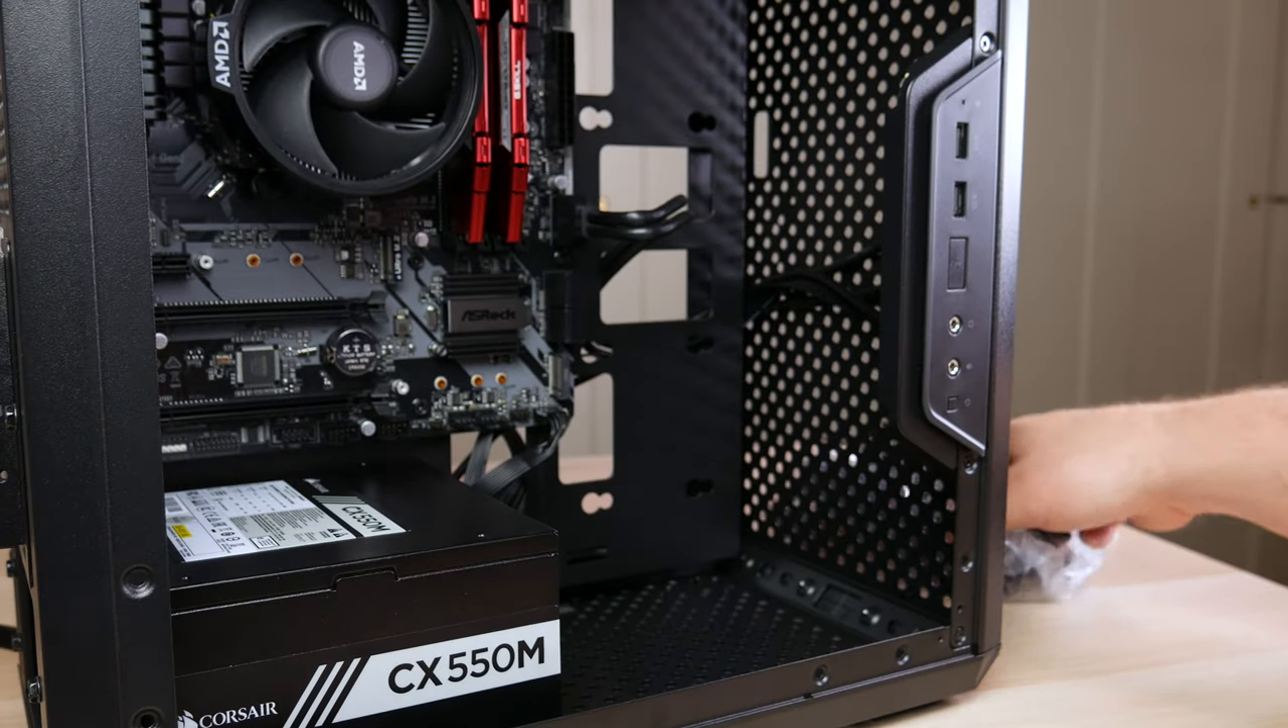So the power supply is mounted and let's reach back here and pull those cables back through.